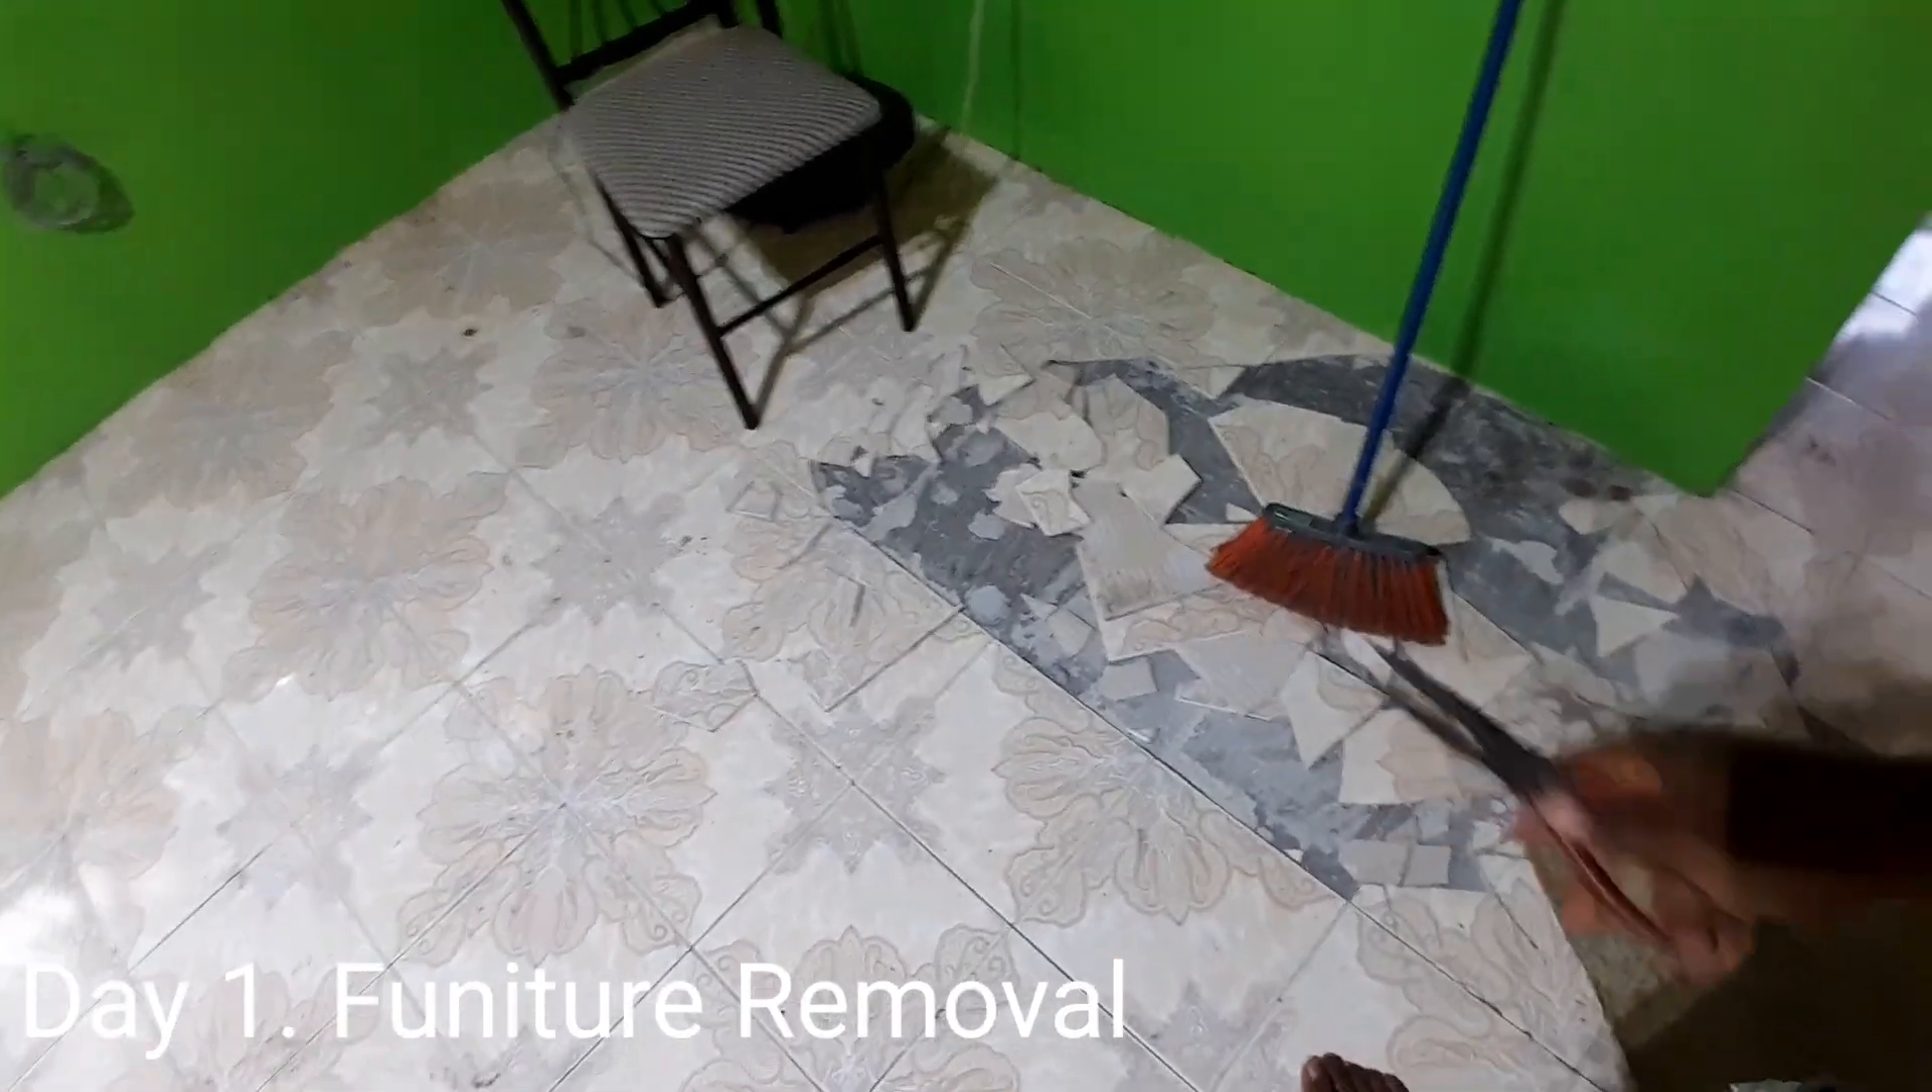I'm currently in the process to removing these tiles.